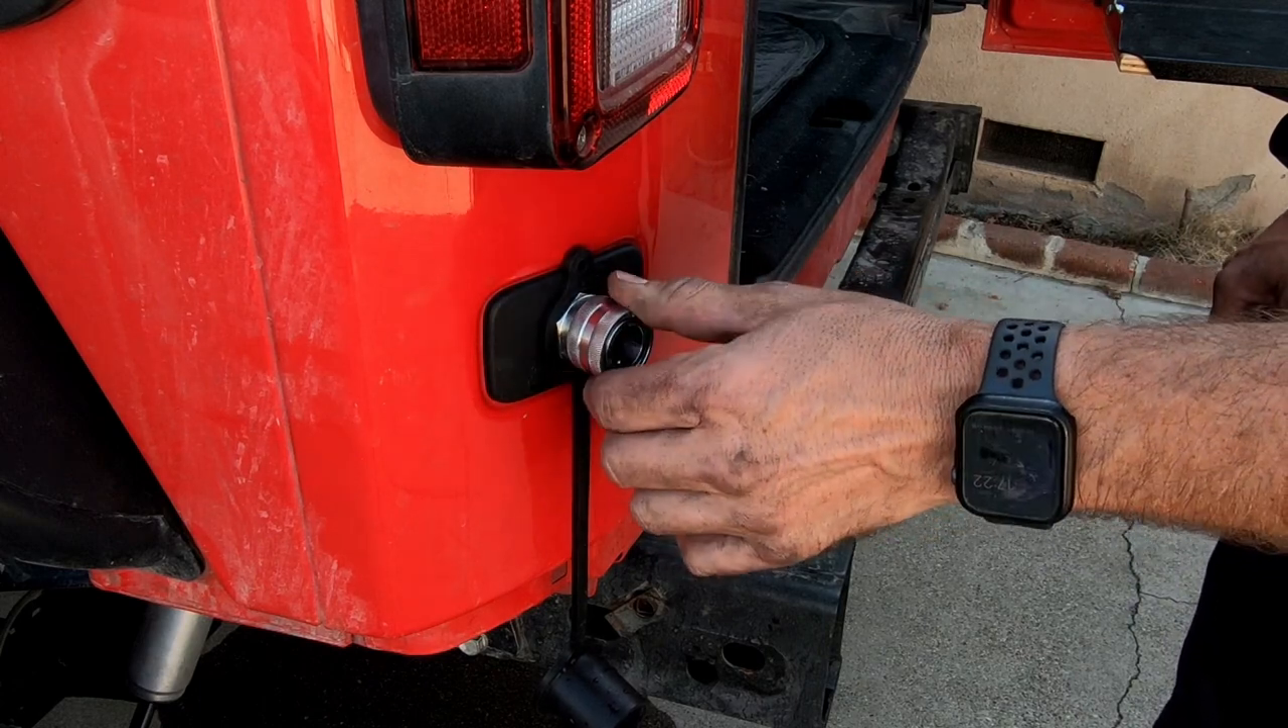Well, here we have our finished product. I think it's a pretty clean install. You can see where we used to have a license plate delete. Now we have a water quick disconnect.